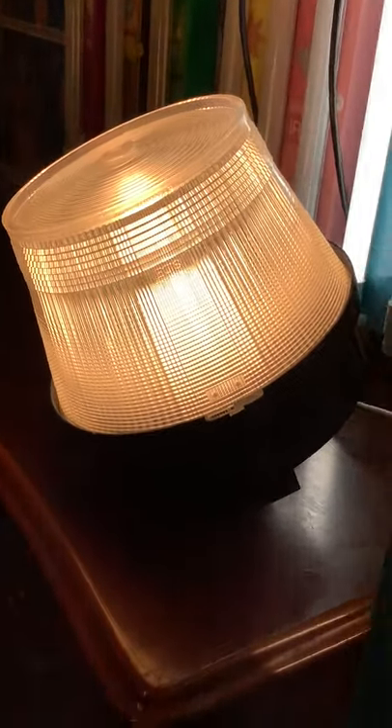All right so now the diffuser is on.